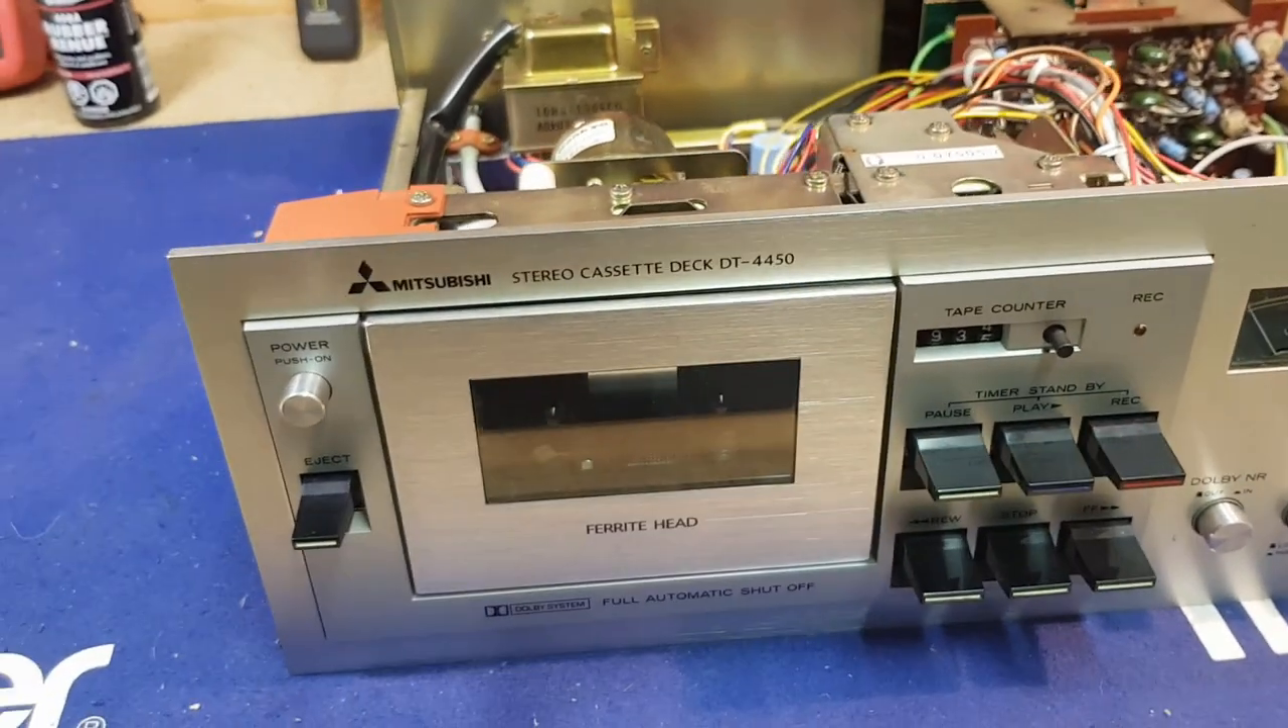I have everything back together I've left the bottom panel off and the top panel off.